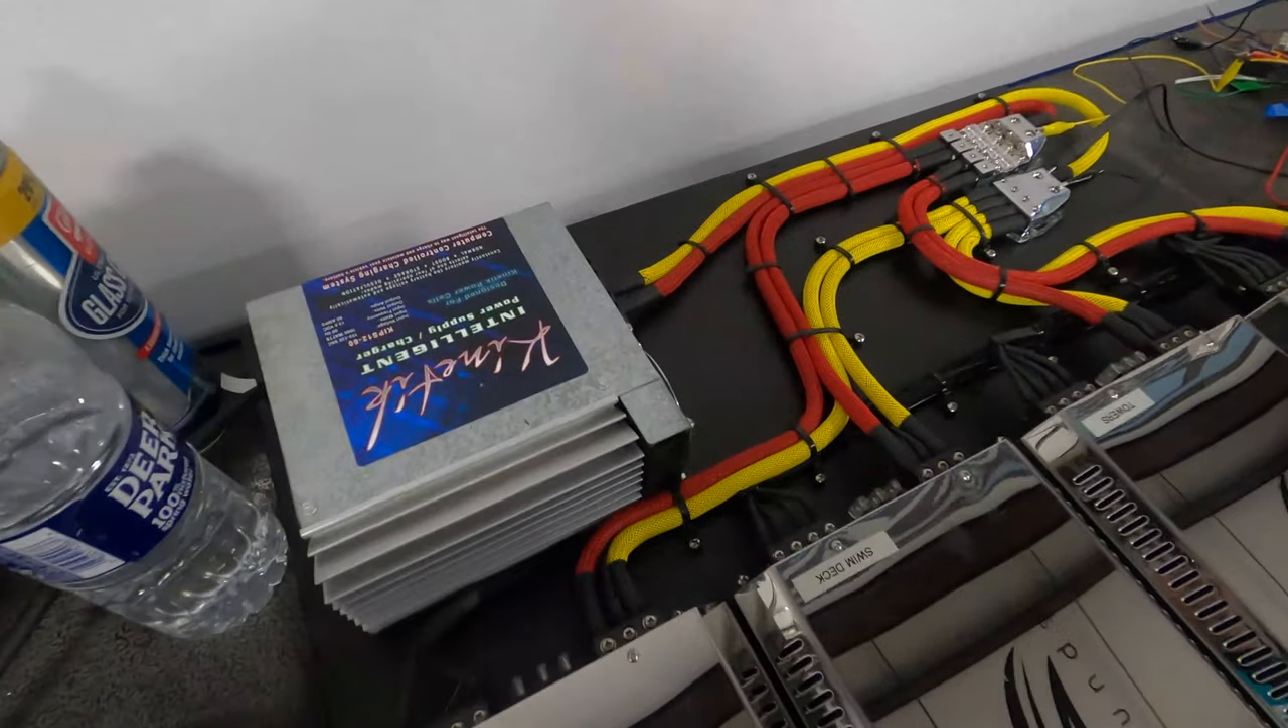We got the amp board all wired up.